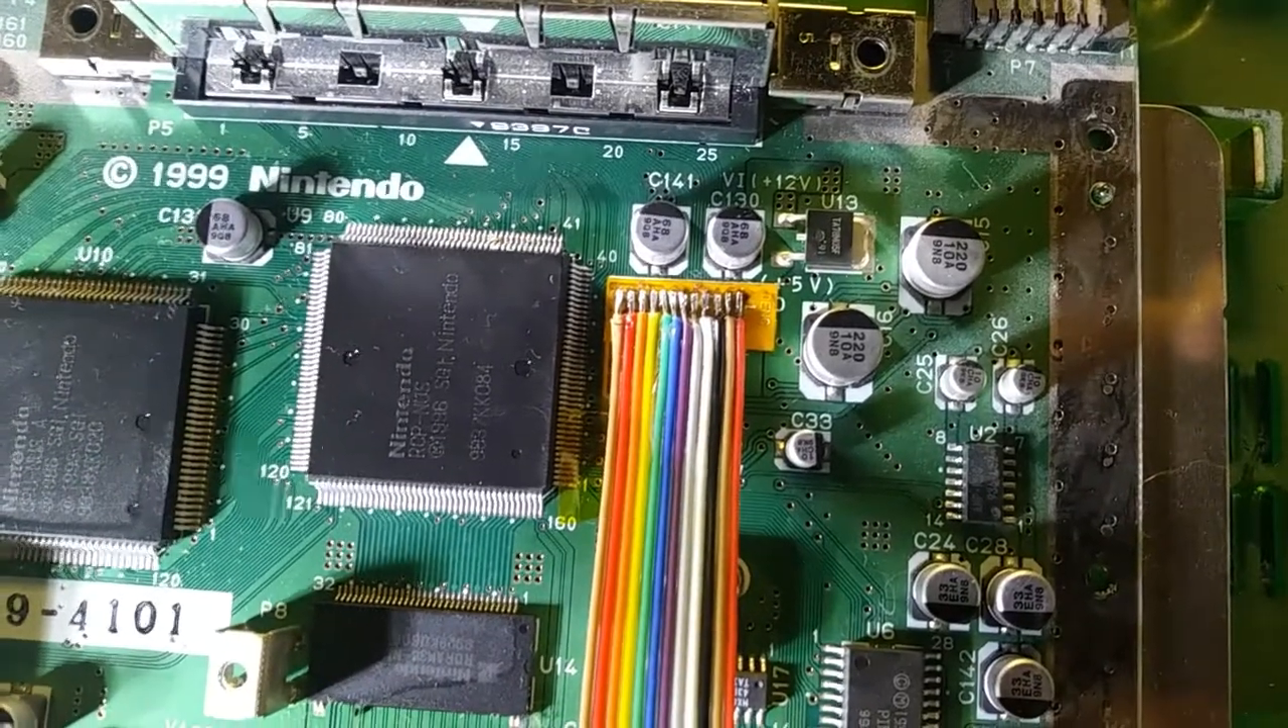And I got the, uh, ribbon cable soldered on there. It is looking pretty good.